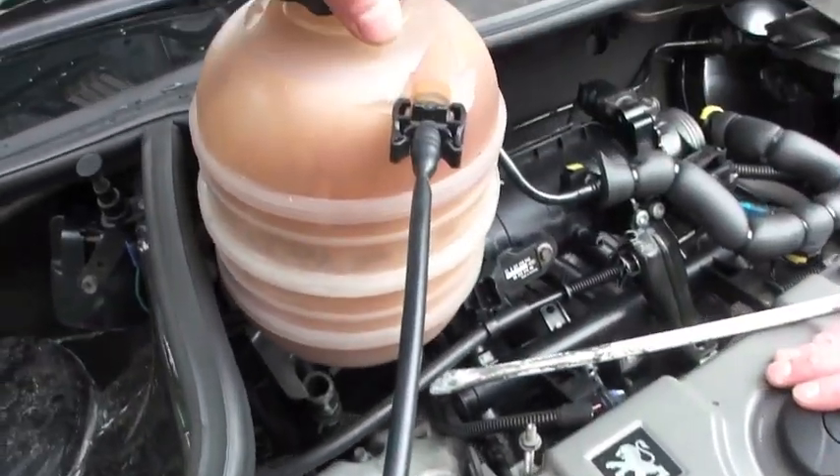Right, so we've taken out the coolant bottle, the header tank, which is here, which required this hose here.